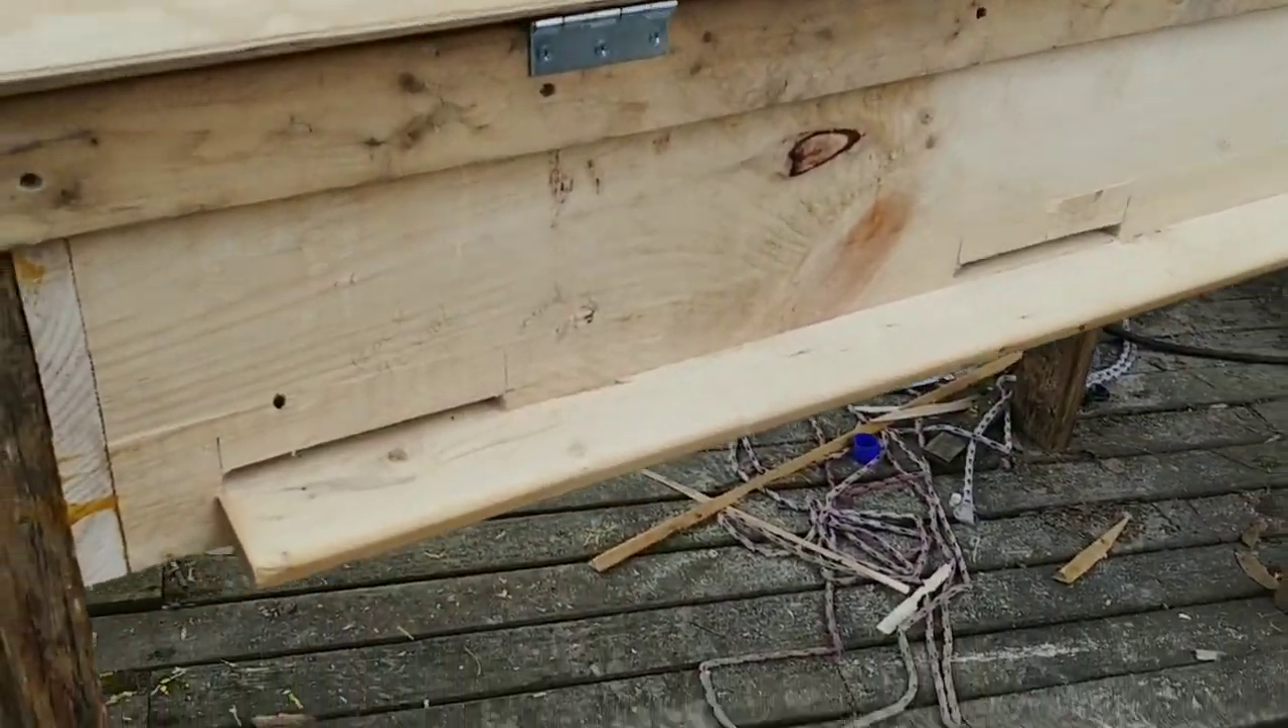Um I did go ahead and put a landing board on there turned out pretty good.